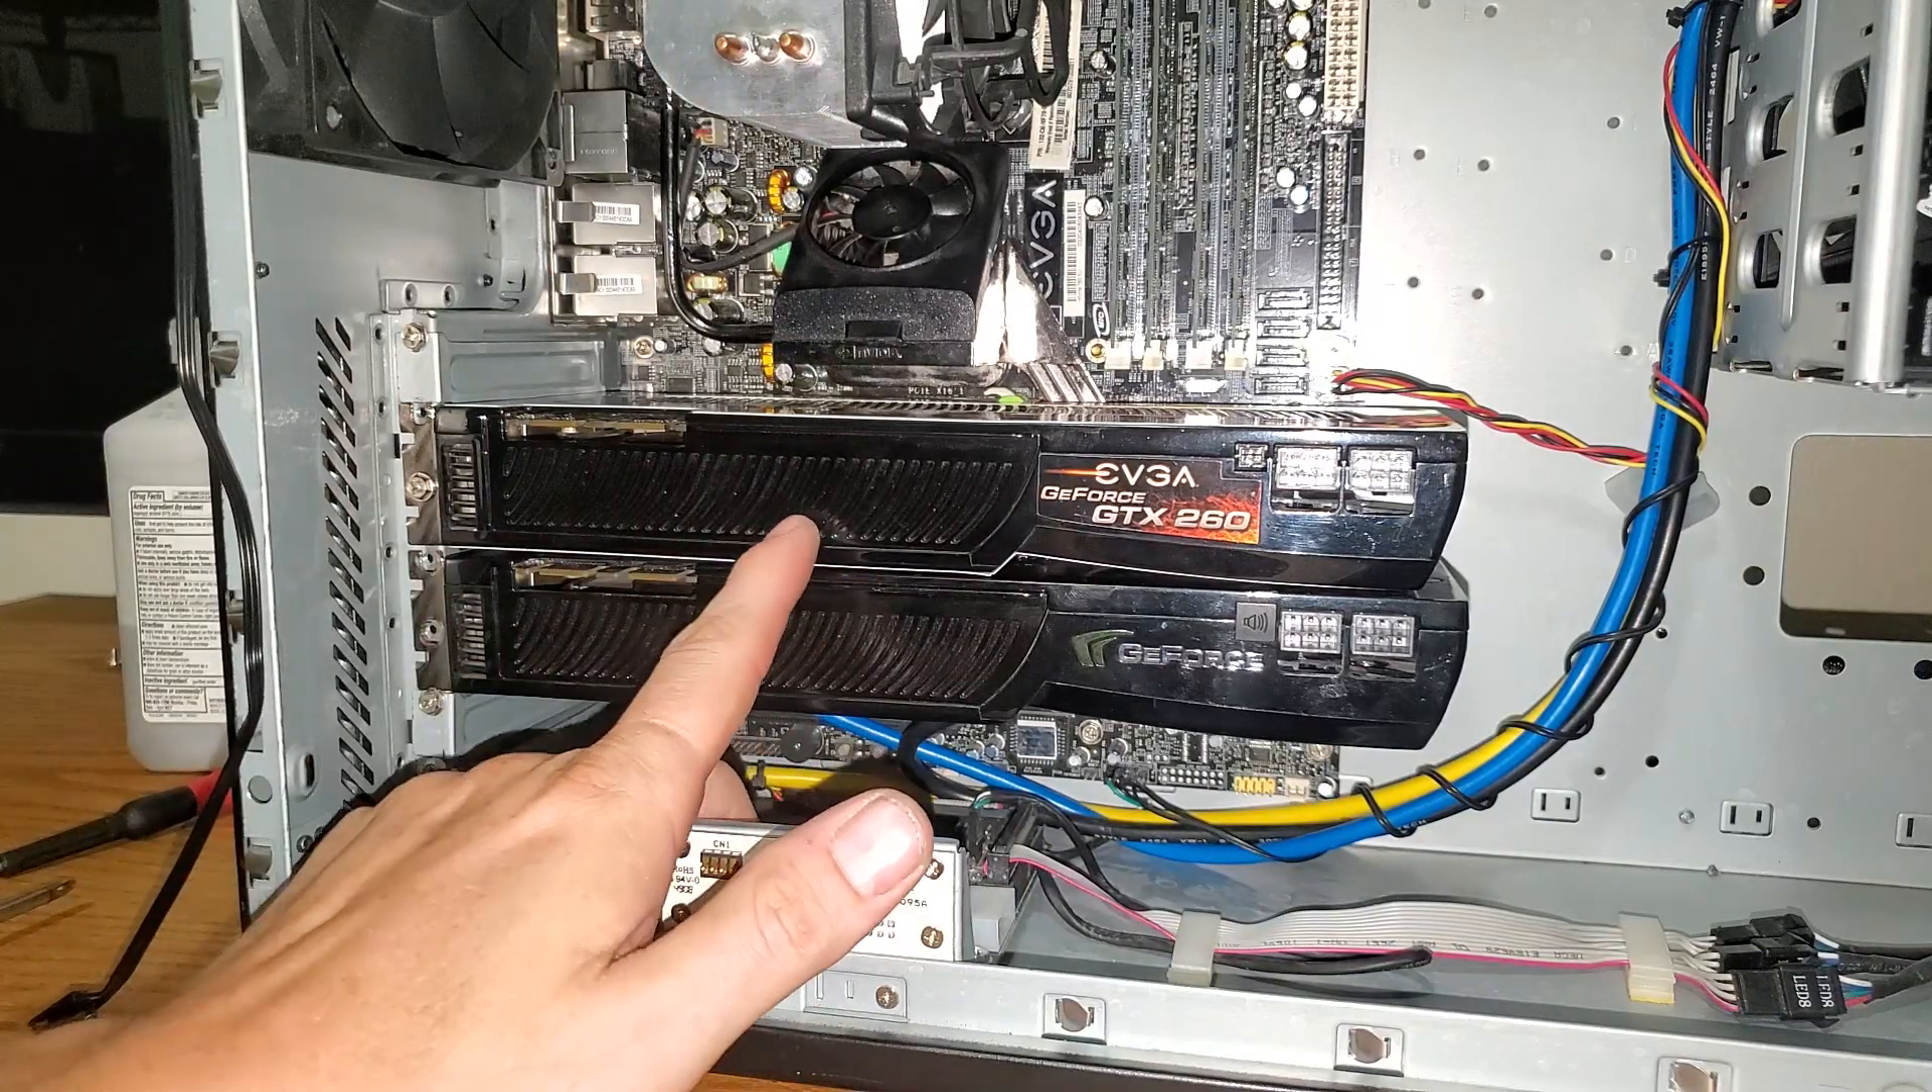And i think those wires fit but look there is no room between these two cards.